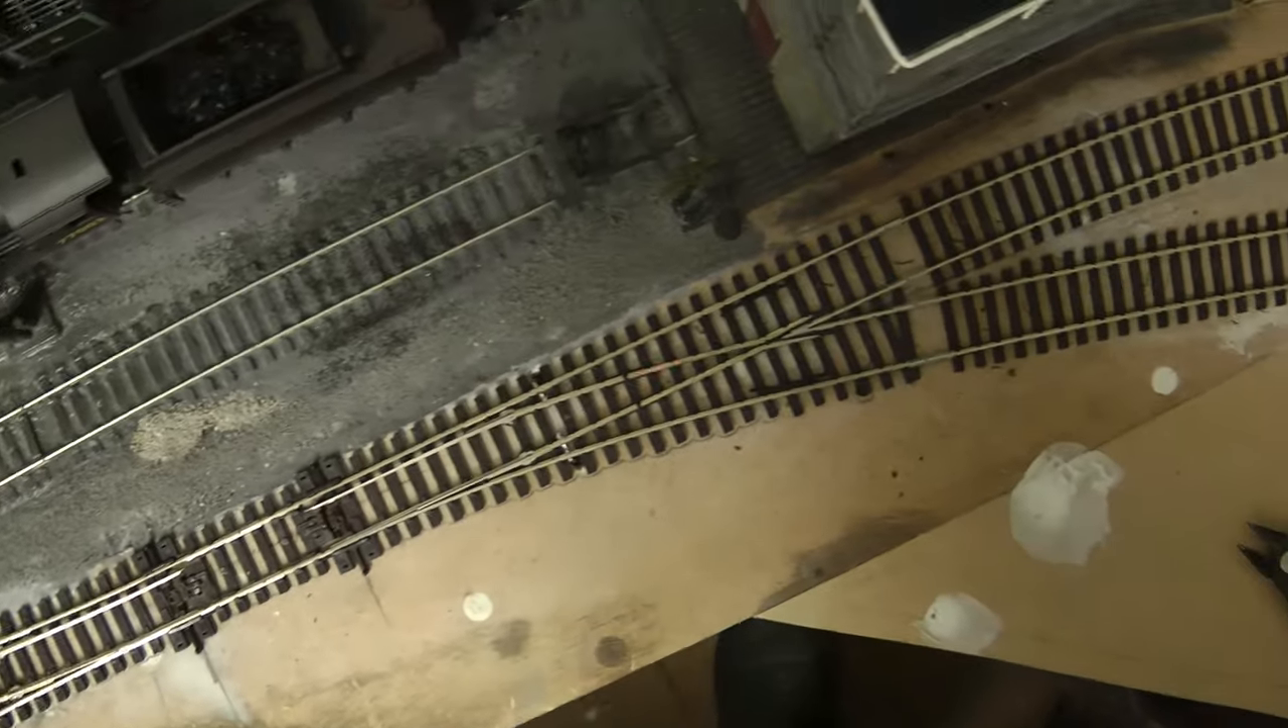On the right hand side we now have a new siding.